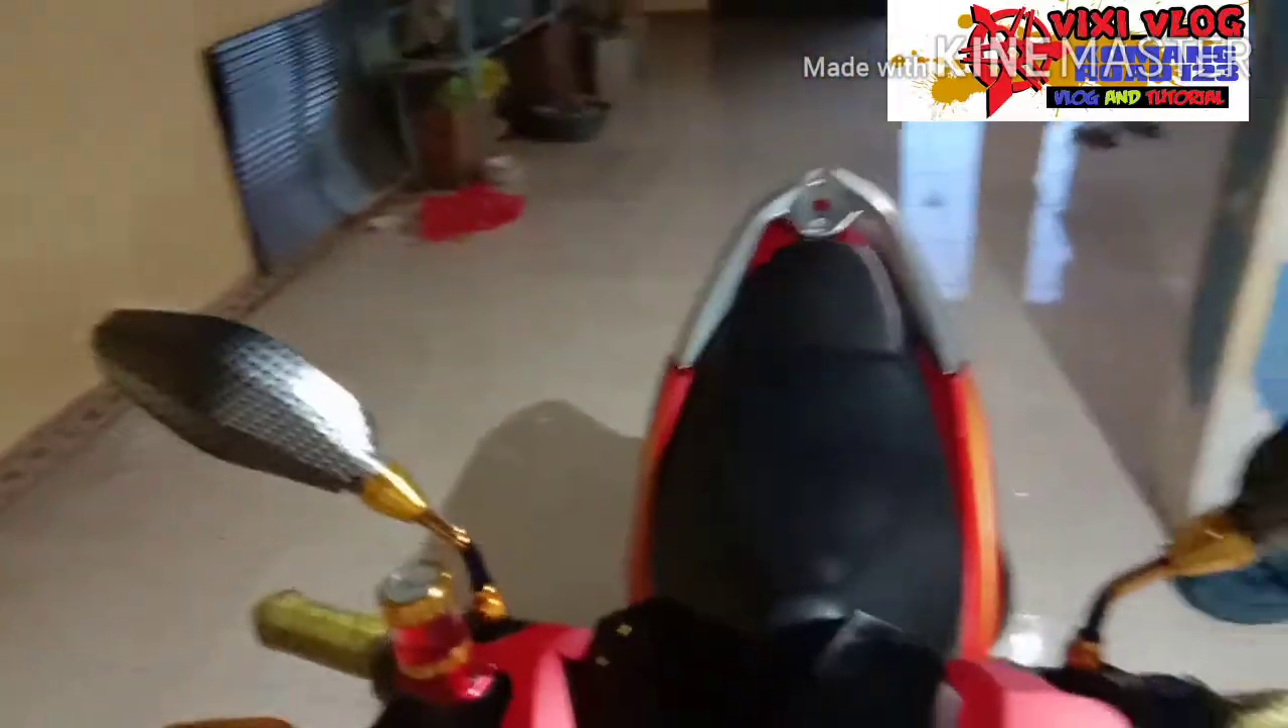Ini dia hasilnya Spion sudah terpasang.